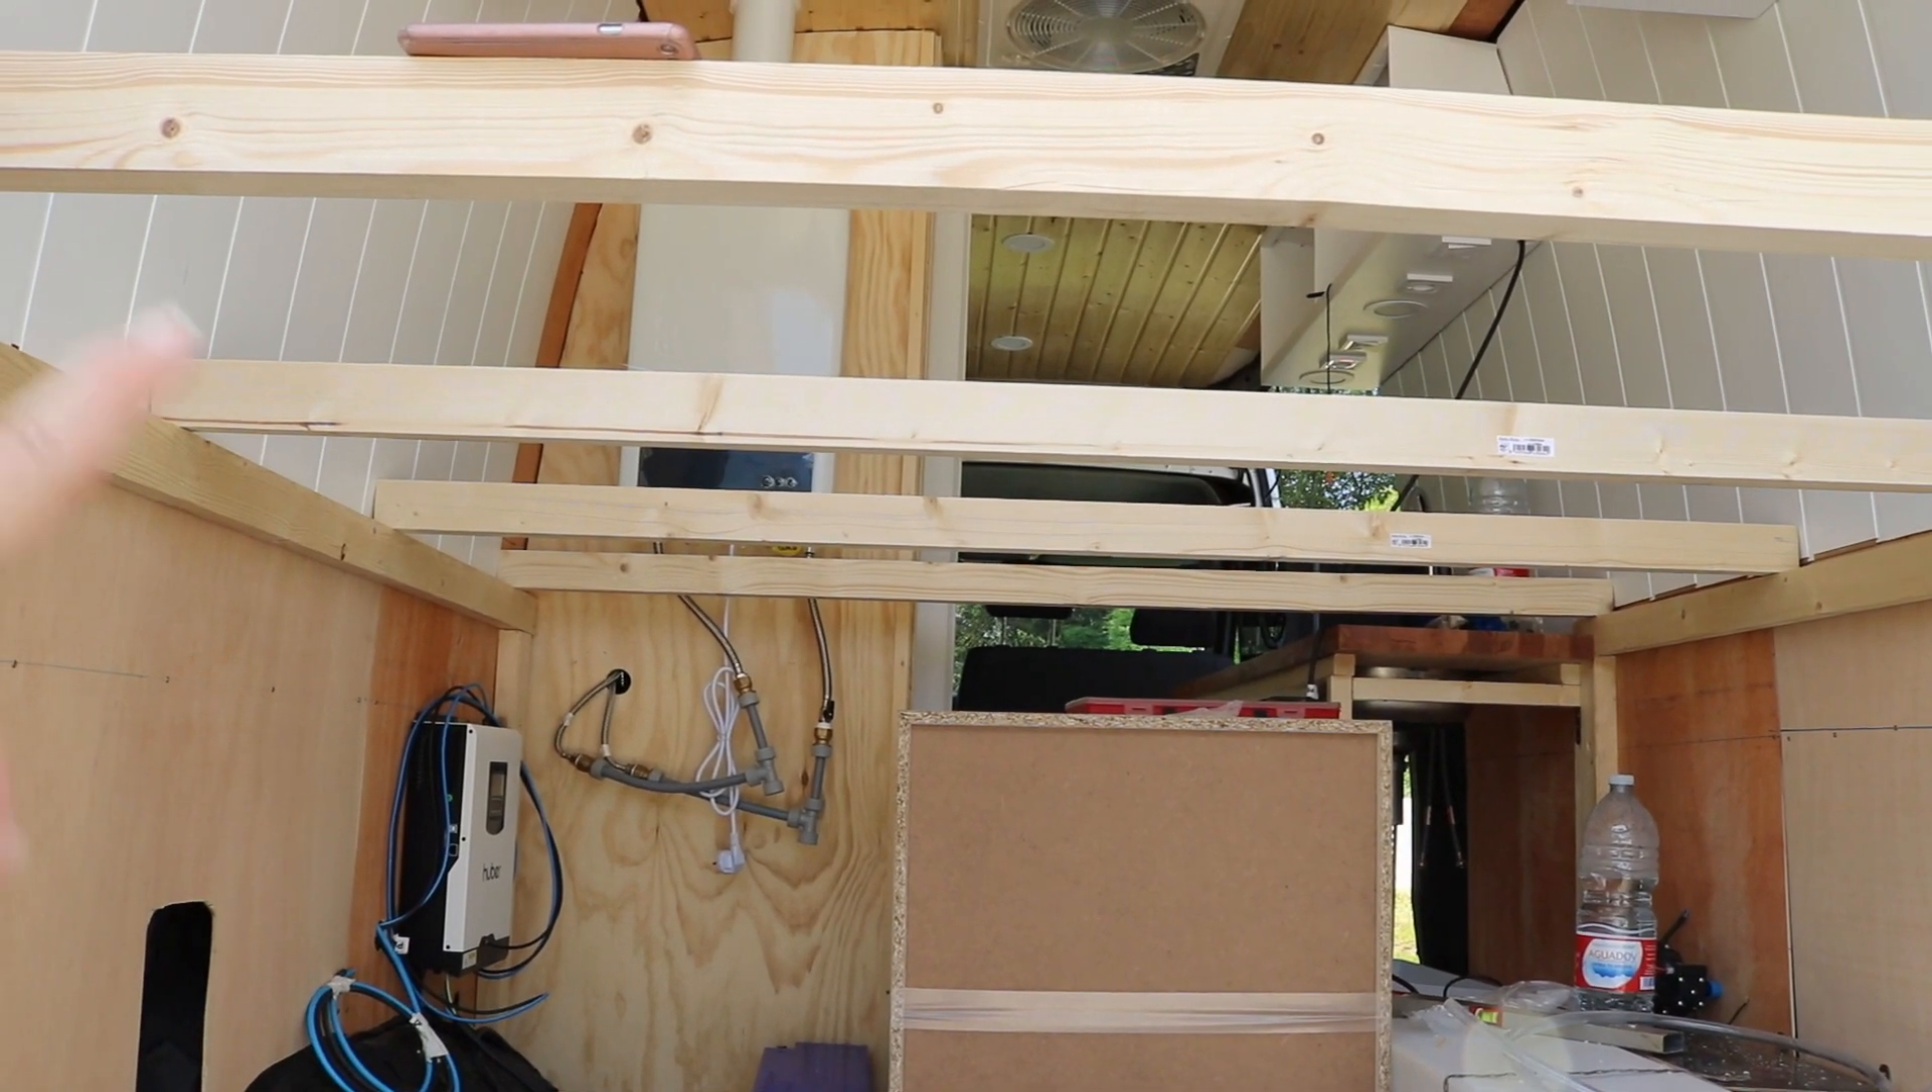Ya tenemos puestos los cuatro rastreles de la cama y ahora tenemos que poner las patas.